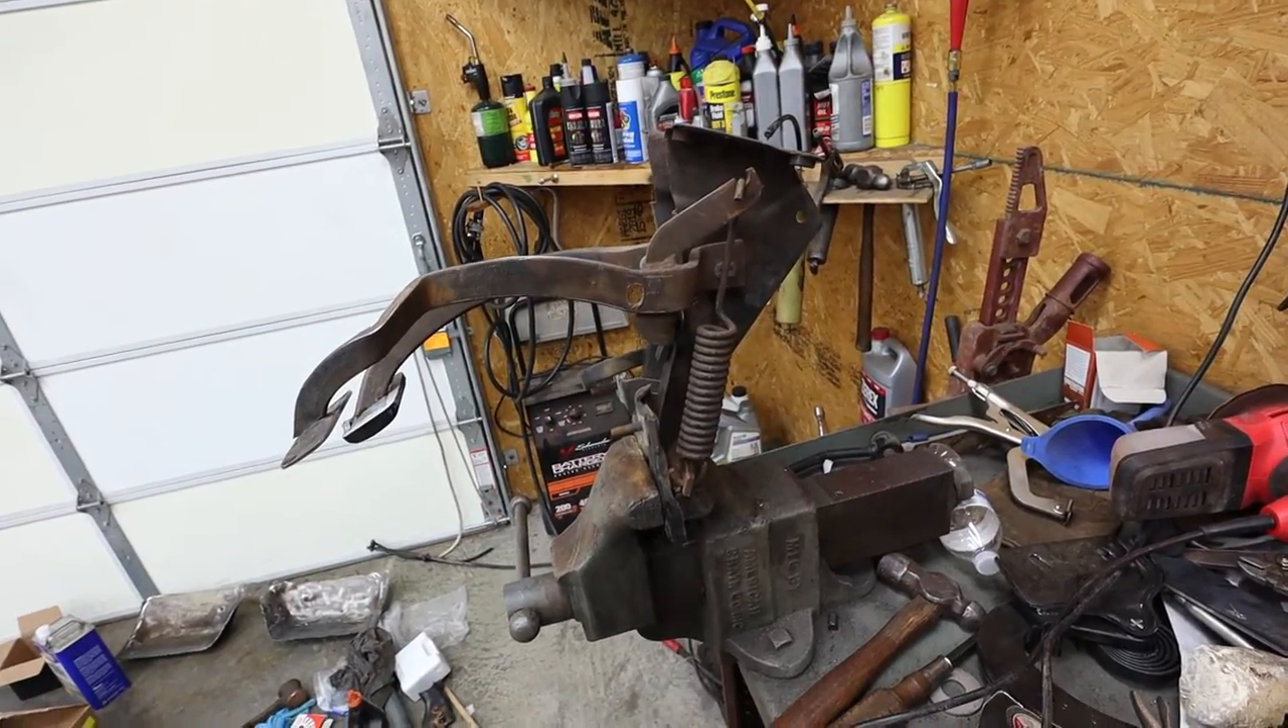So anyway so here is the clutch pedal assembly already removed from my car.